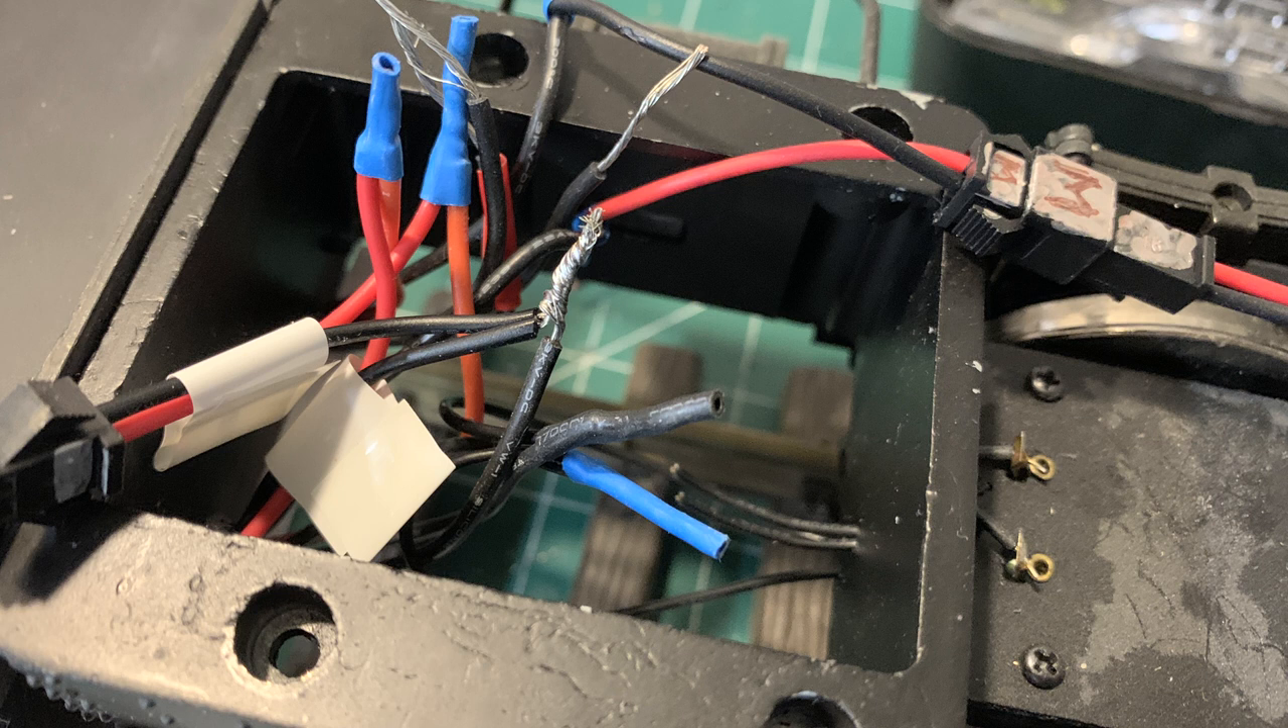You can see i've got one of those connectors in here with the number the letter m on it for motor.